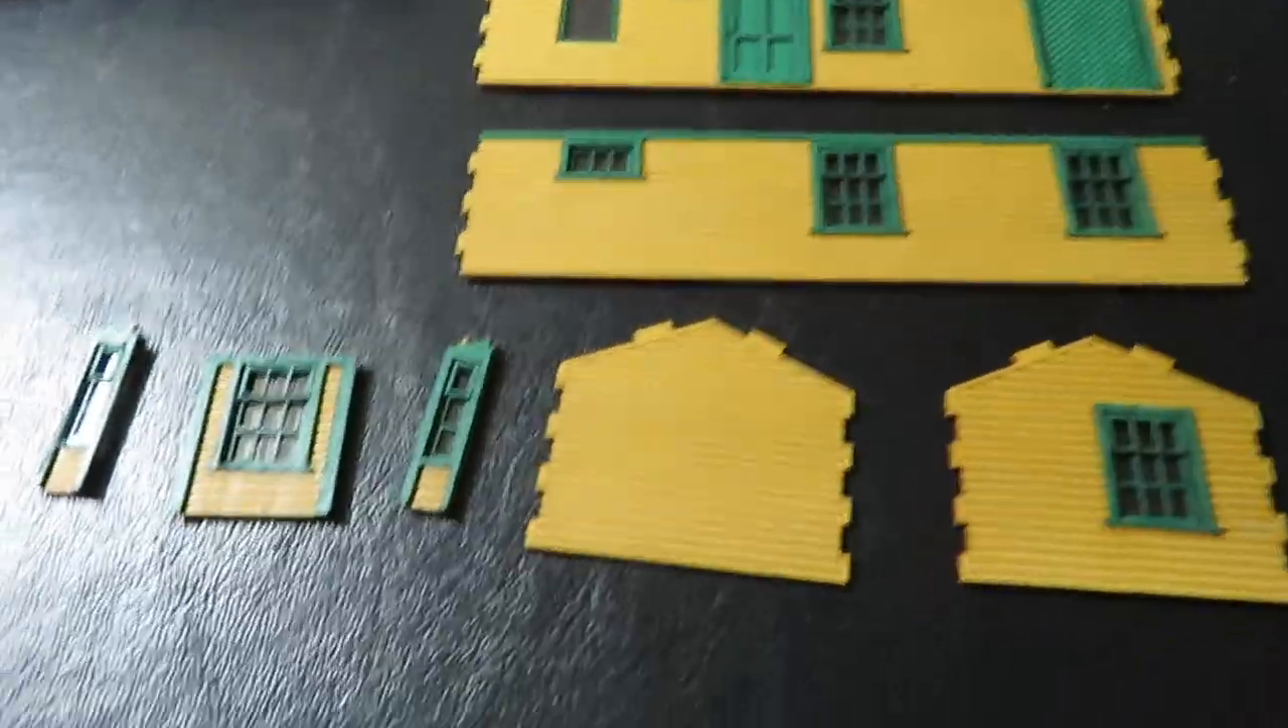So I have all my trim in, and I think it looks amazing.